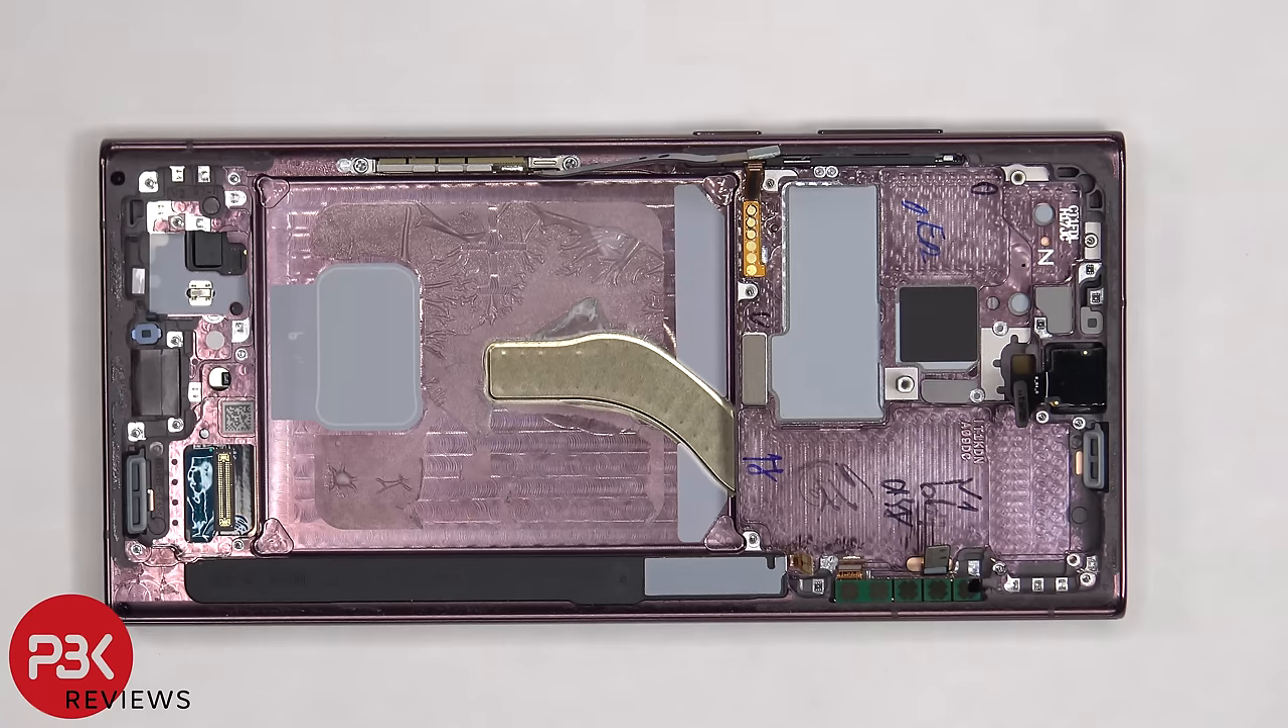Once the battery is removed, we have a better look at the stainless steel vapor chamber, which runs underneath the battery and the motherboard.